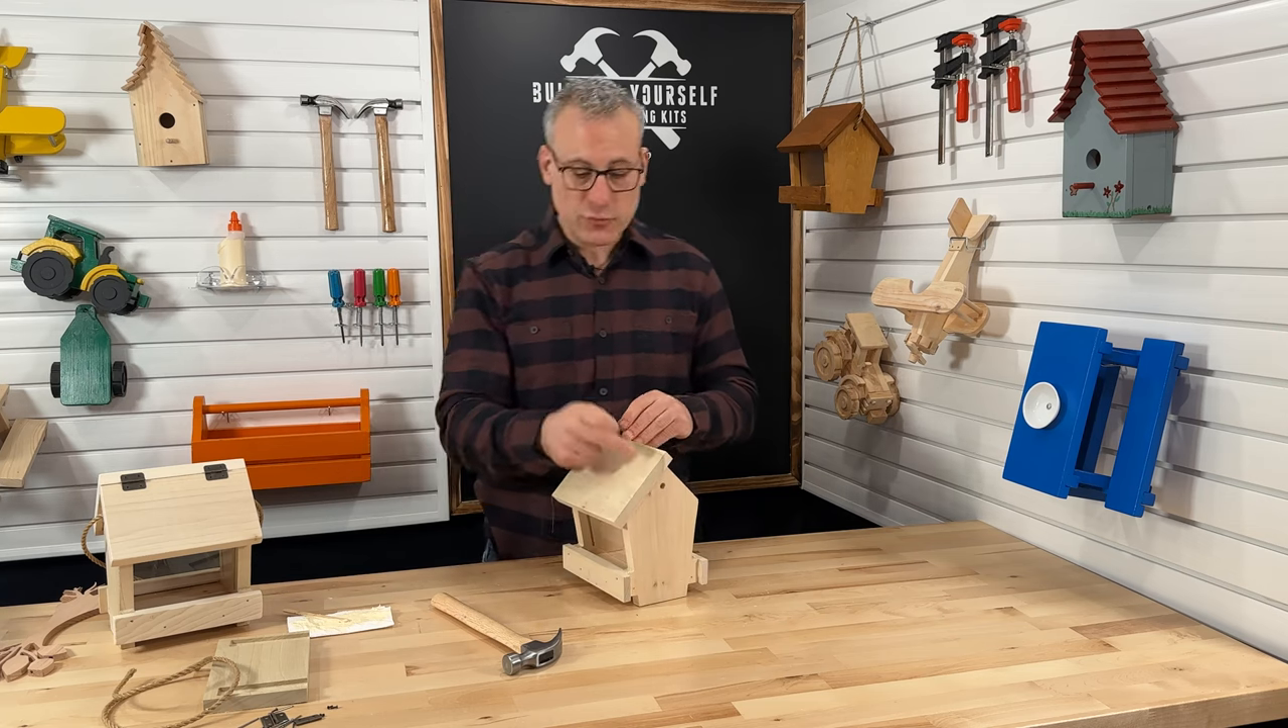So now that we've got our roof sitting on top, we can put our nails in.